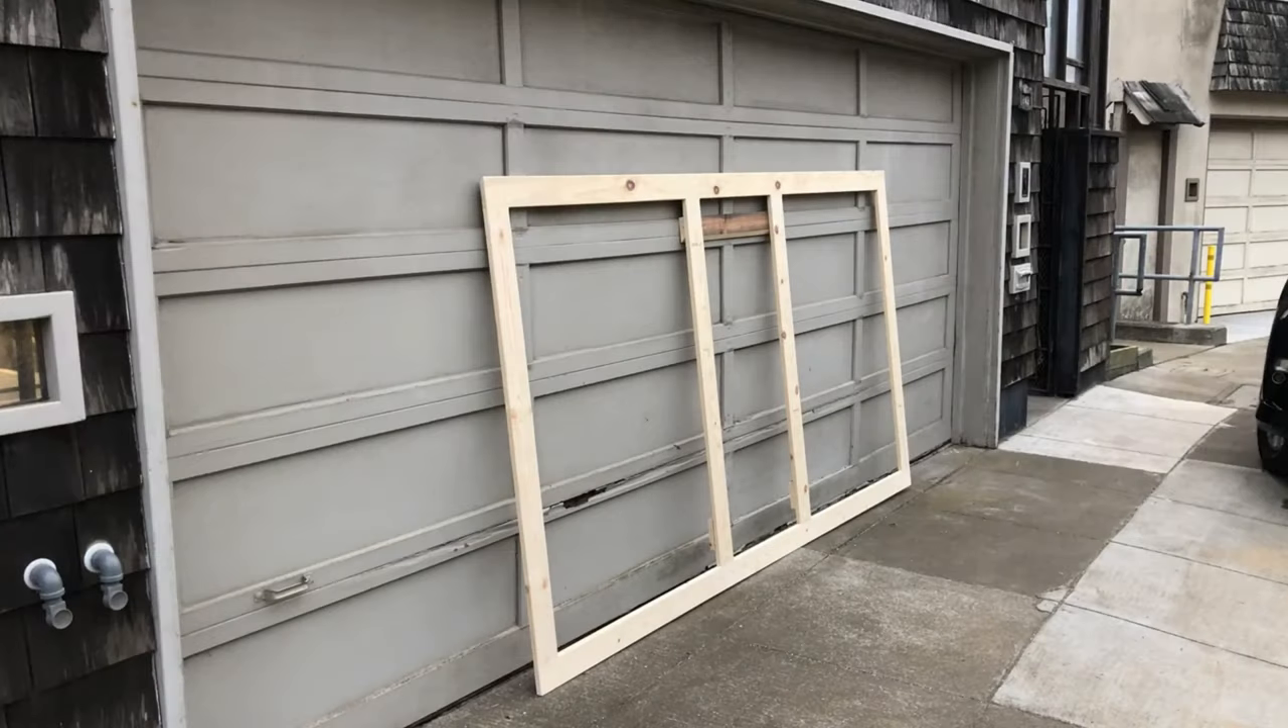Finally at this point the frame build is complete.